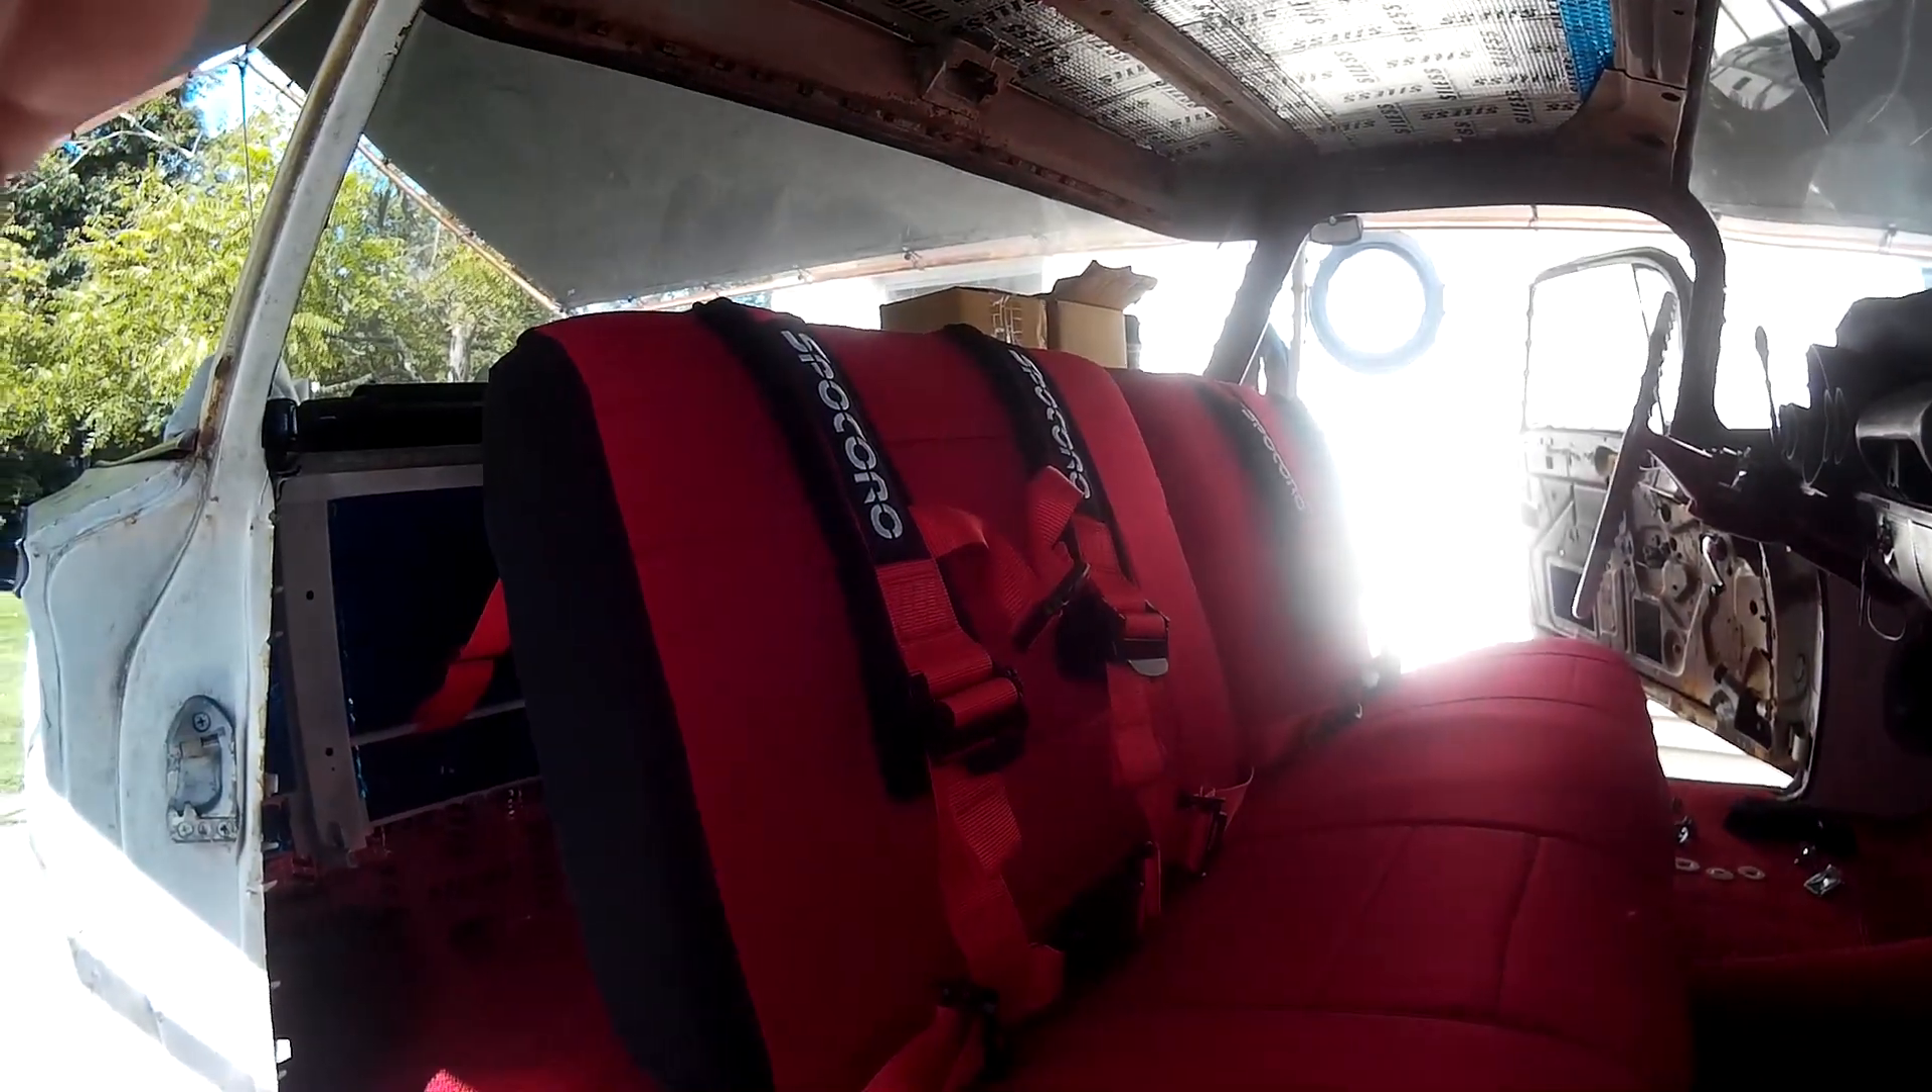Ich habe den neuen Sitzbezug und die neuen Sicherheitsgurte eingebaut.